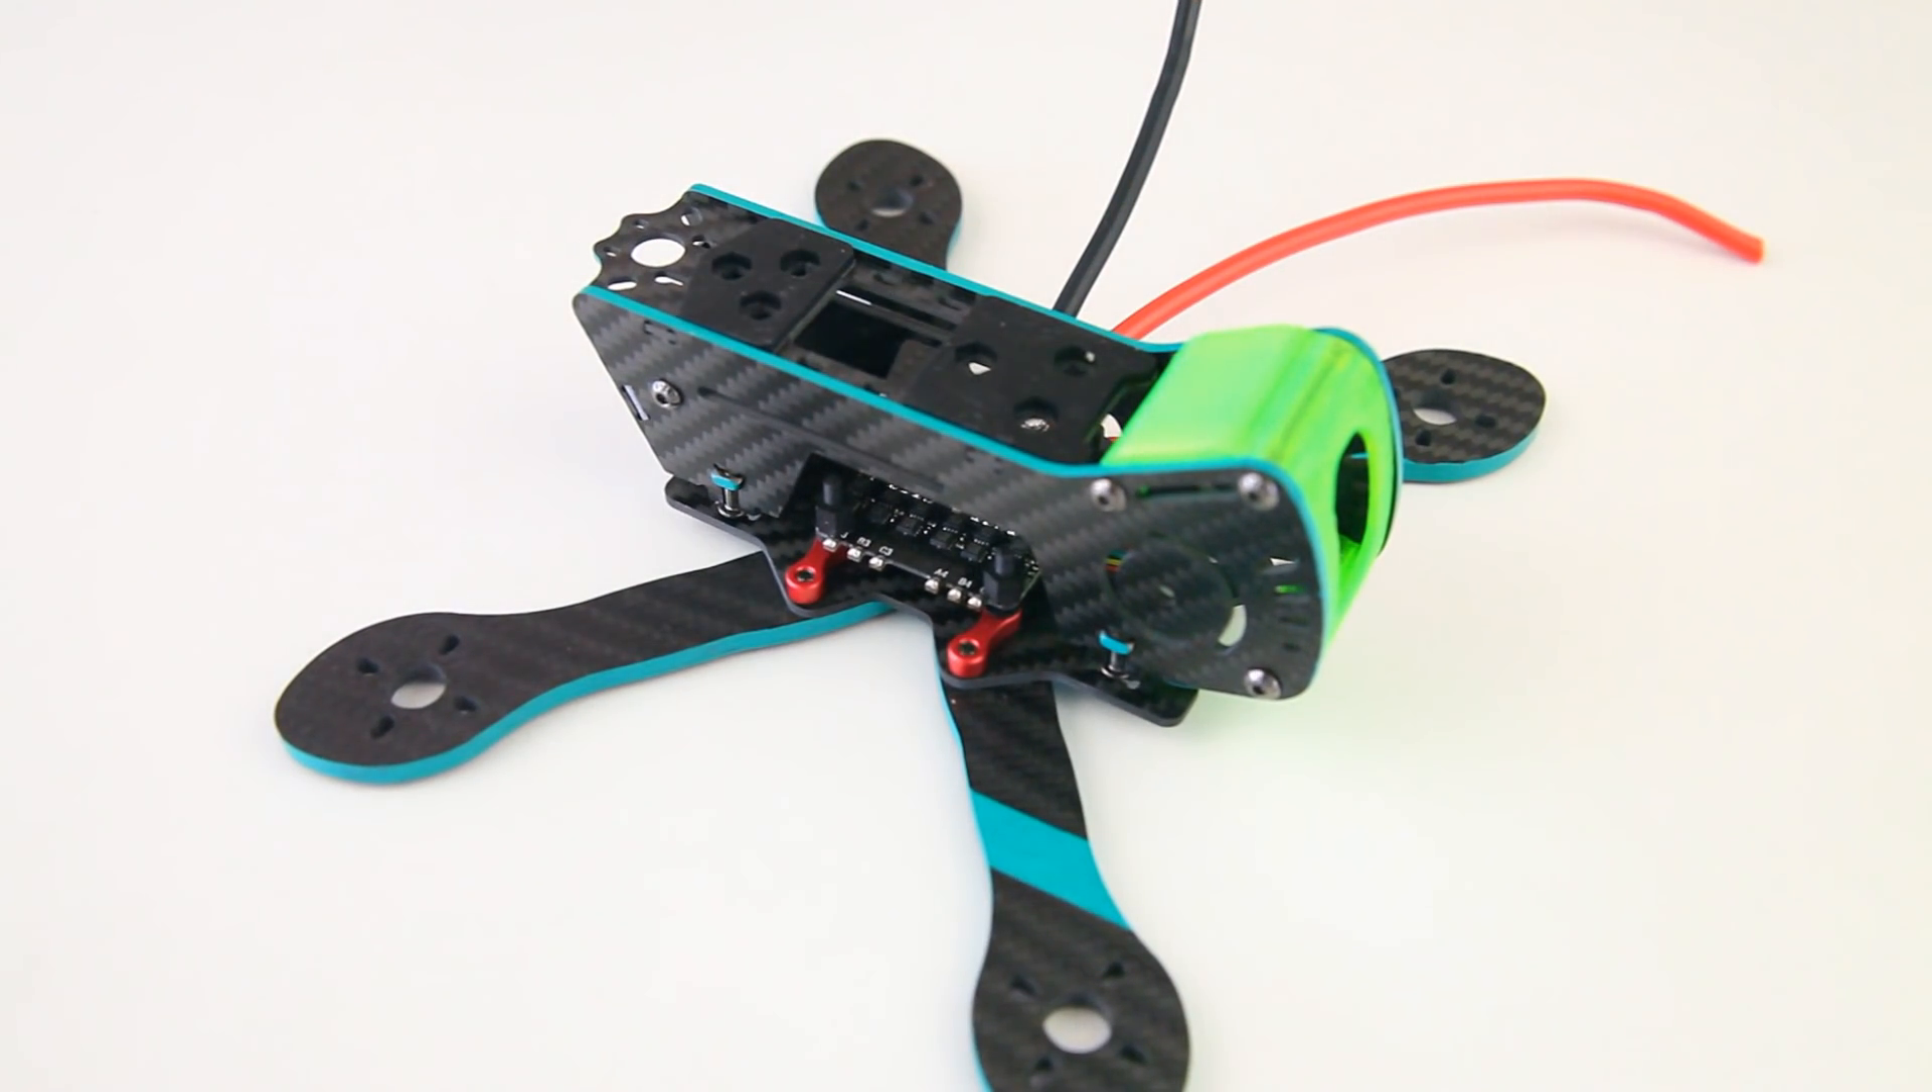I haven't put an XT60 connector on the battery leads yet.